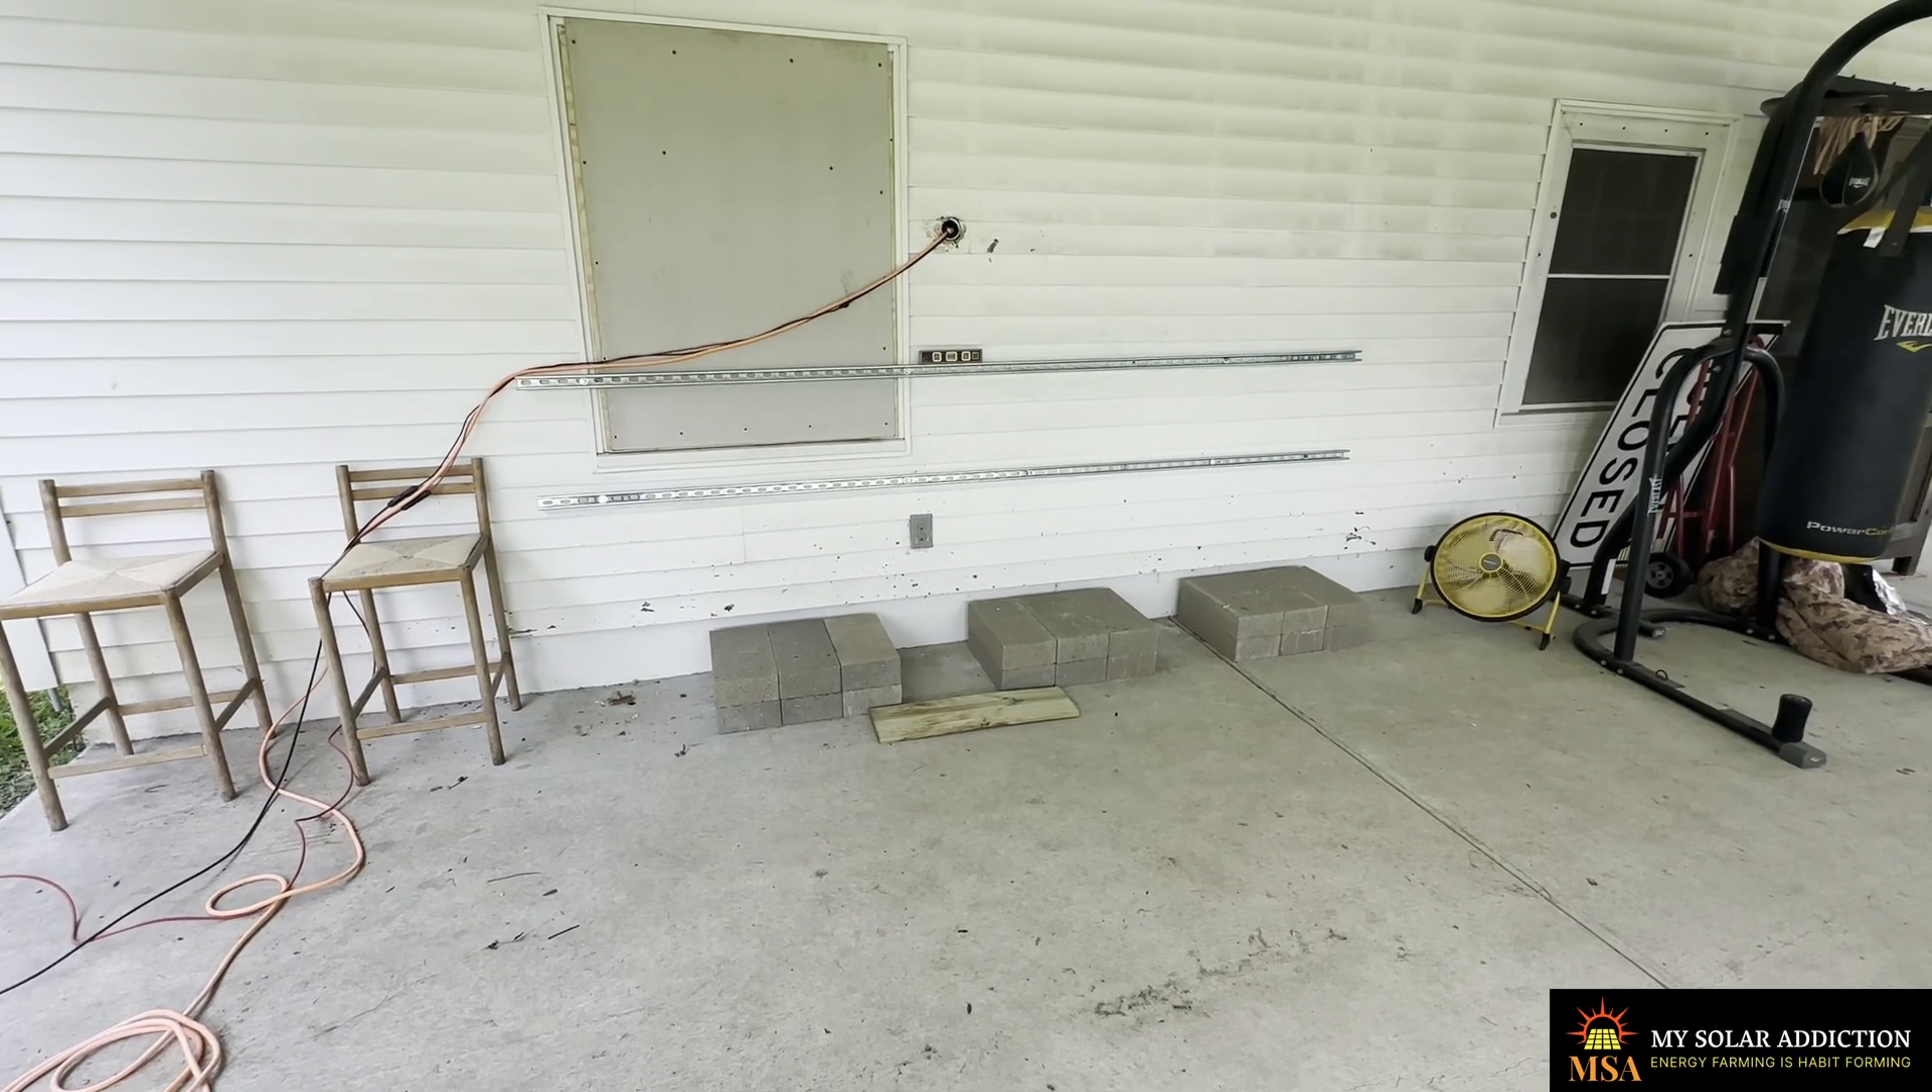Alright I got my two pieces of 10 foot unistrut up on the wall and then I just need to do the verticals for the batteries but we're getting there.